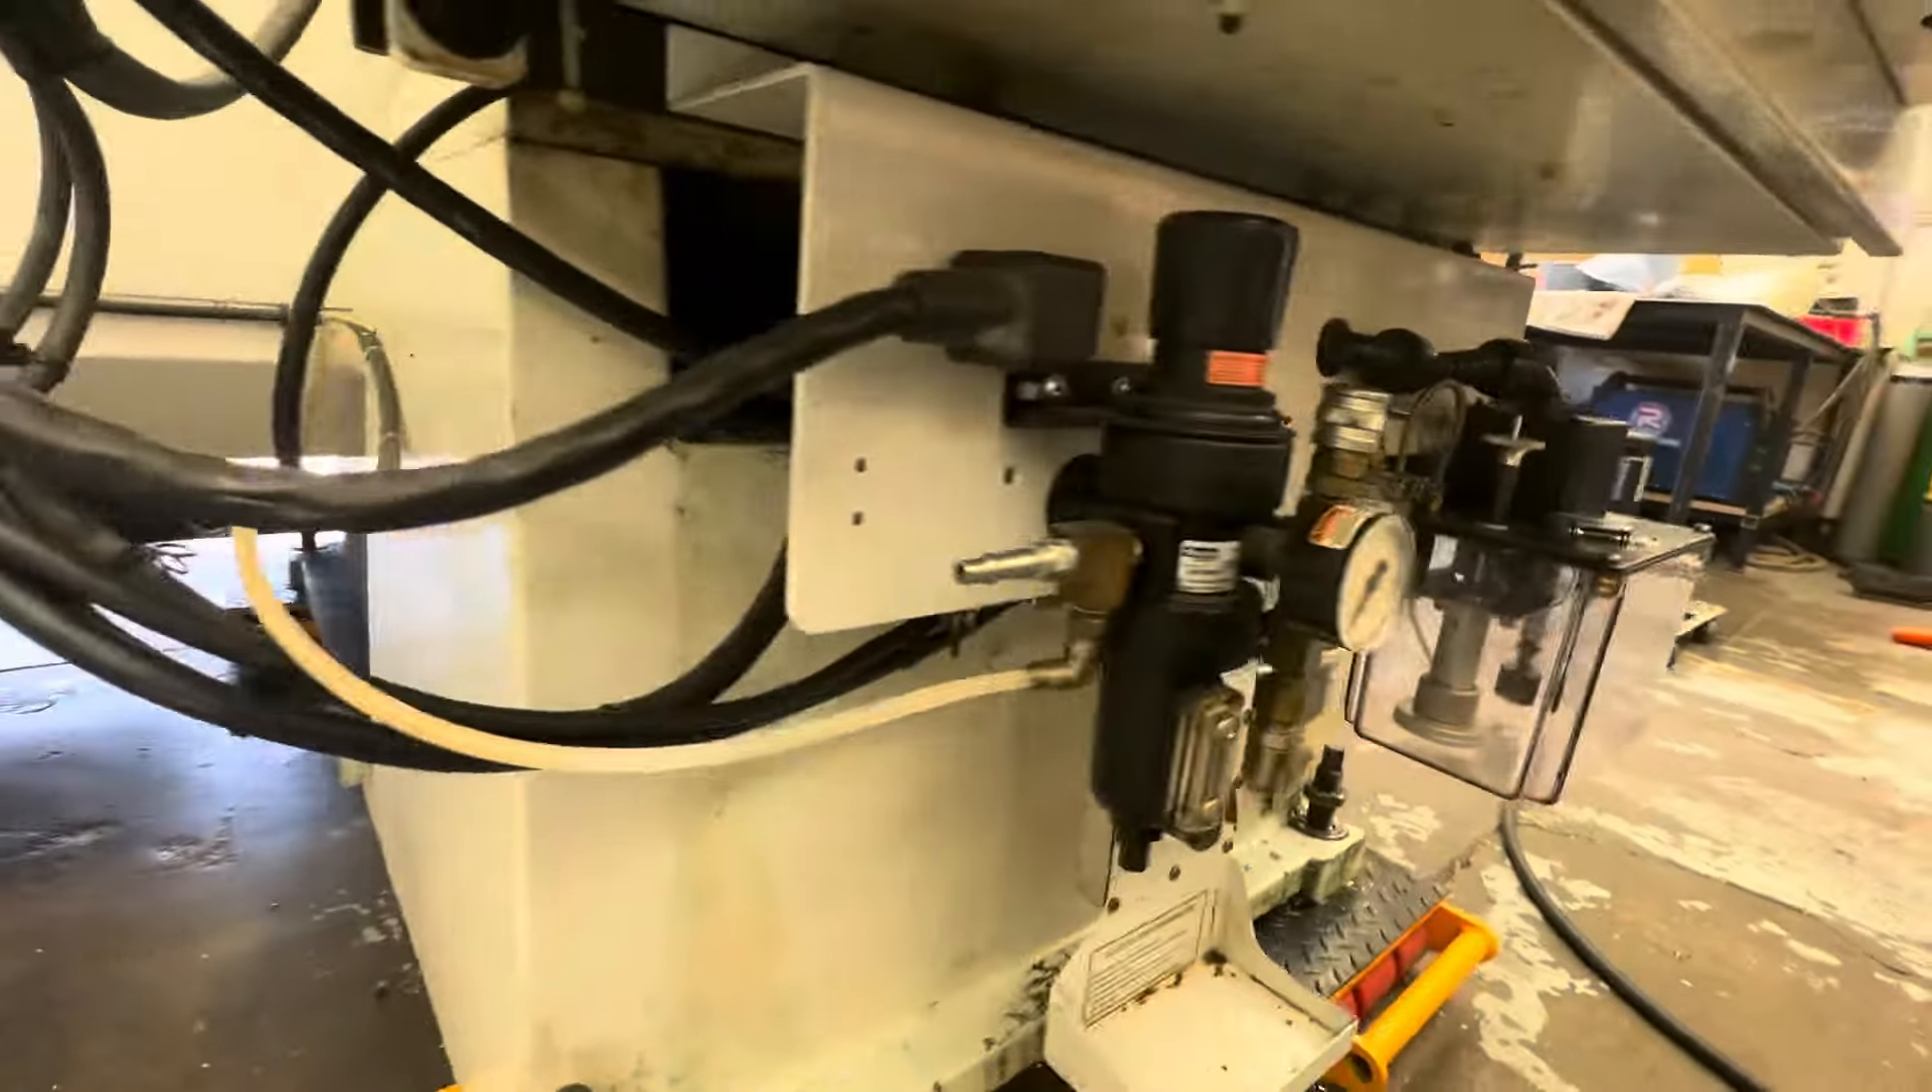Okay so that's the air lube panel refit to the machine all nice and clean.